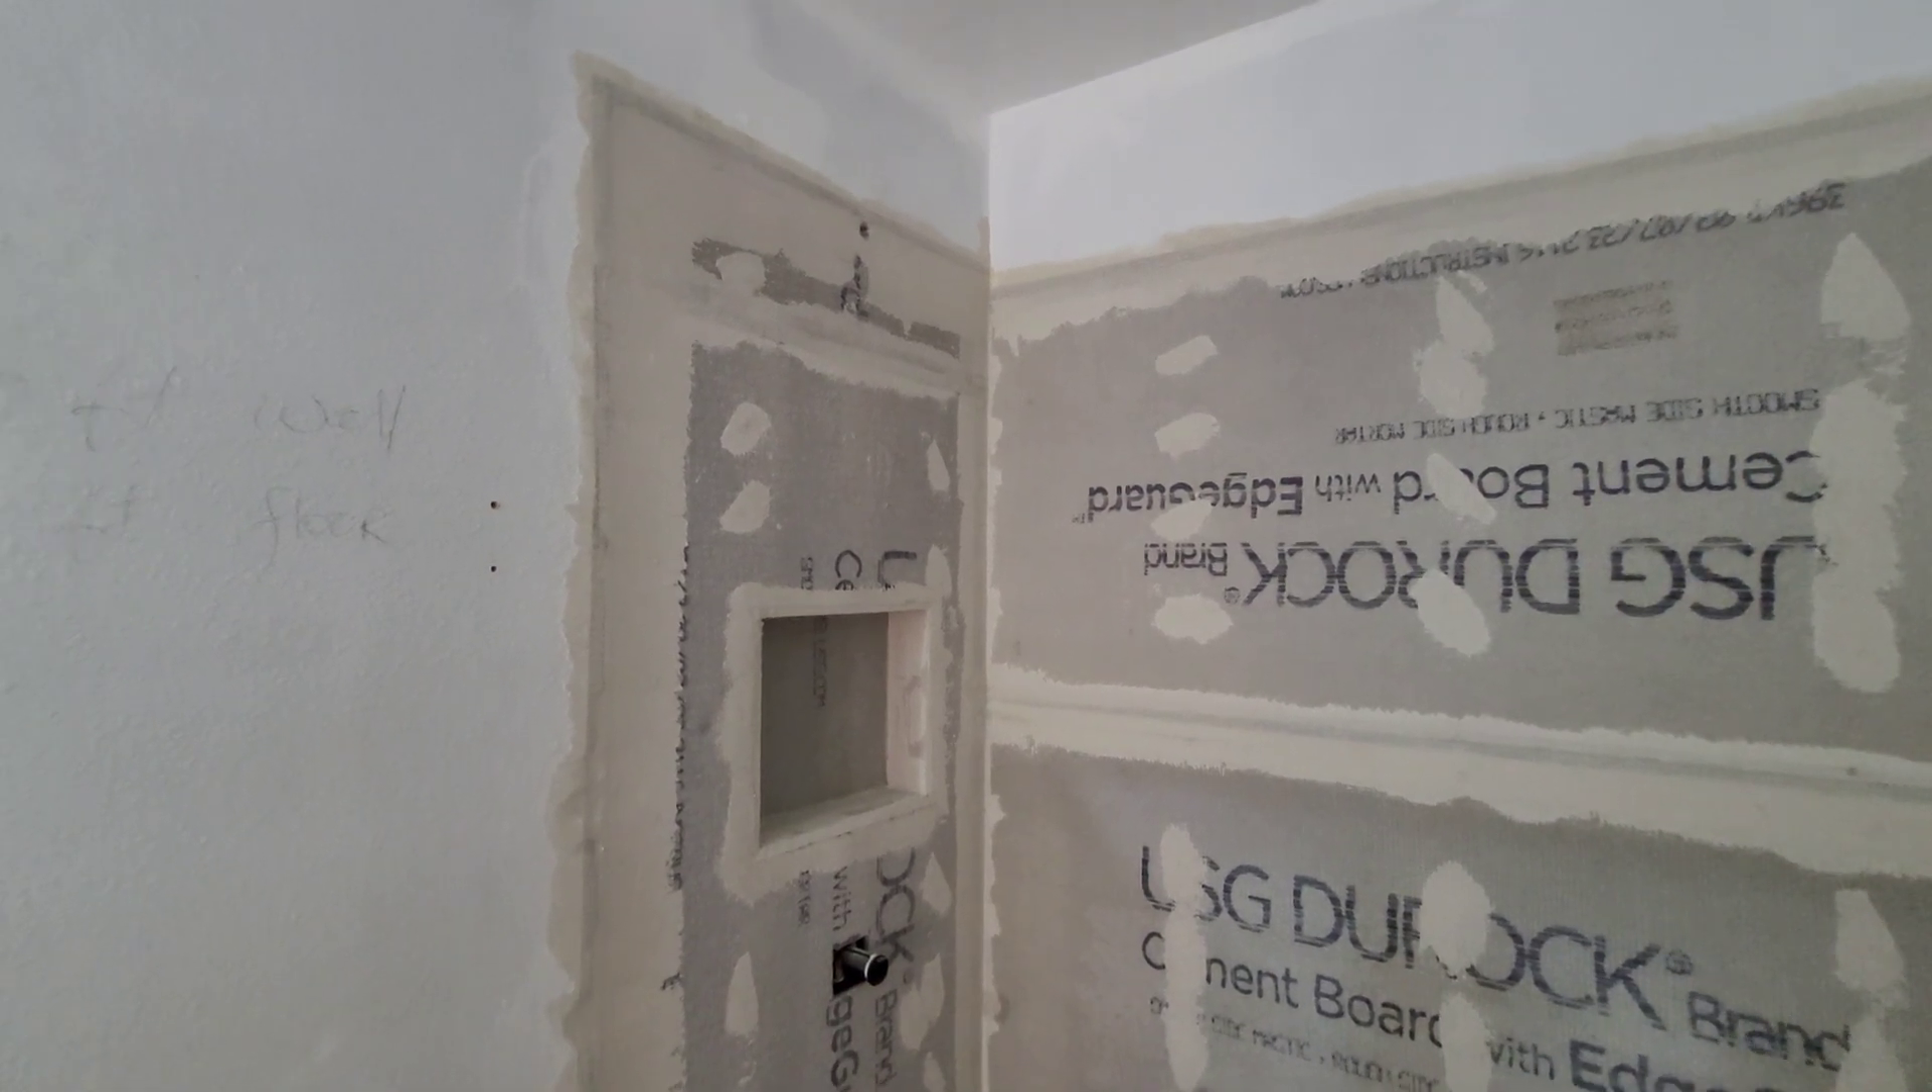So, I just finished the cement board and seal up all the joints with thinset.